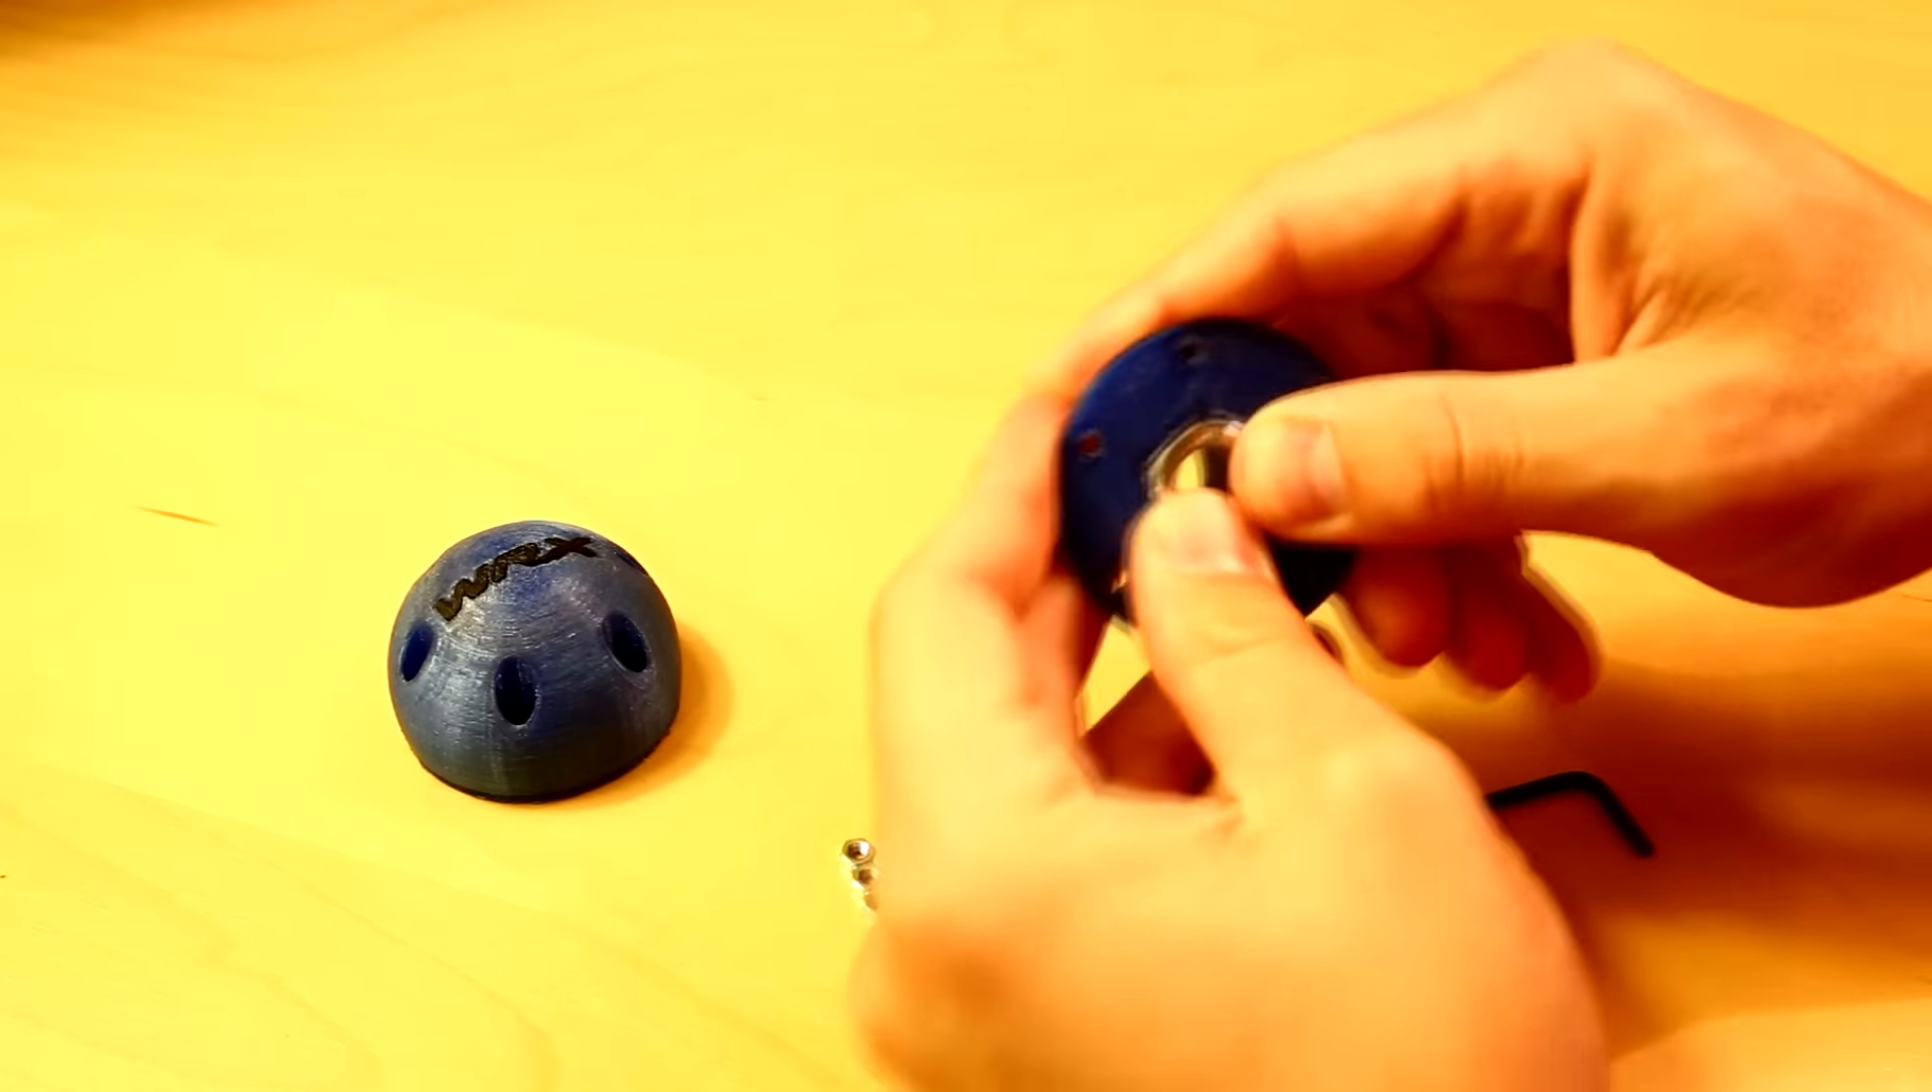I already inserted the black WRX letters into the top half of the knob. So now I just need to insert the M12 nut into the bottom half.